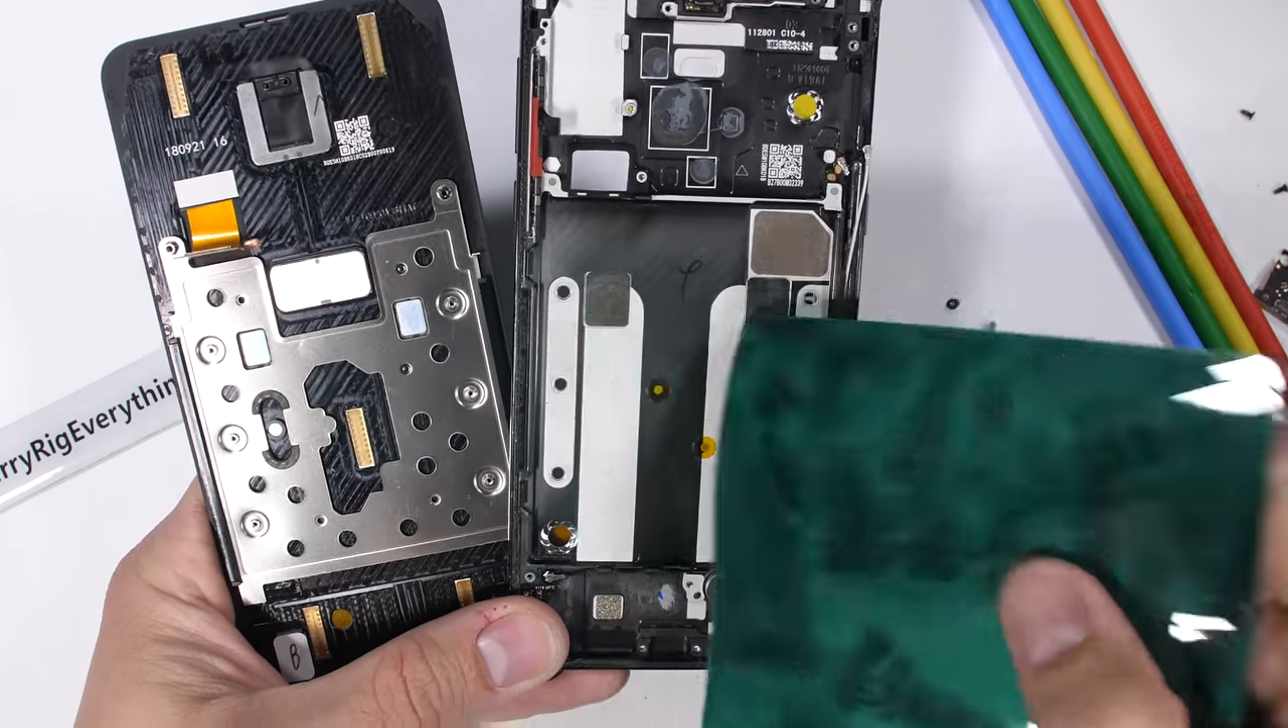And we've successfully removed both halves of the phone.